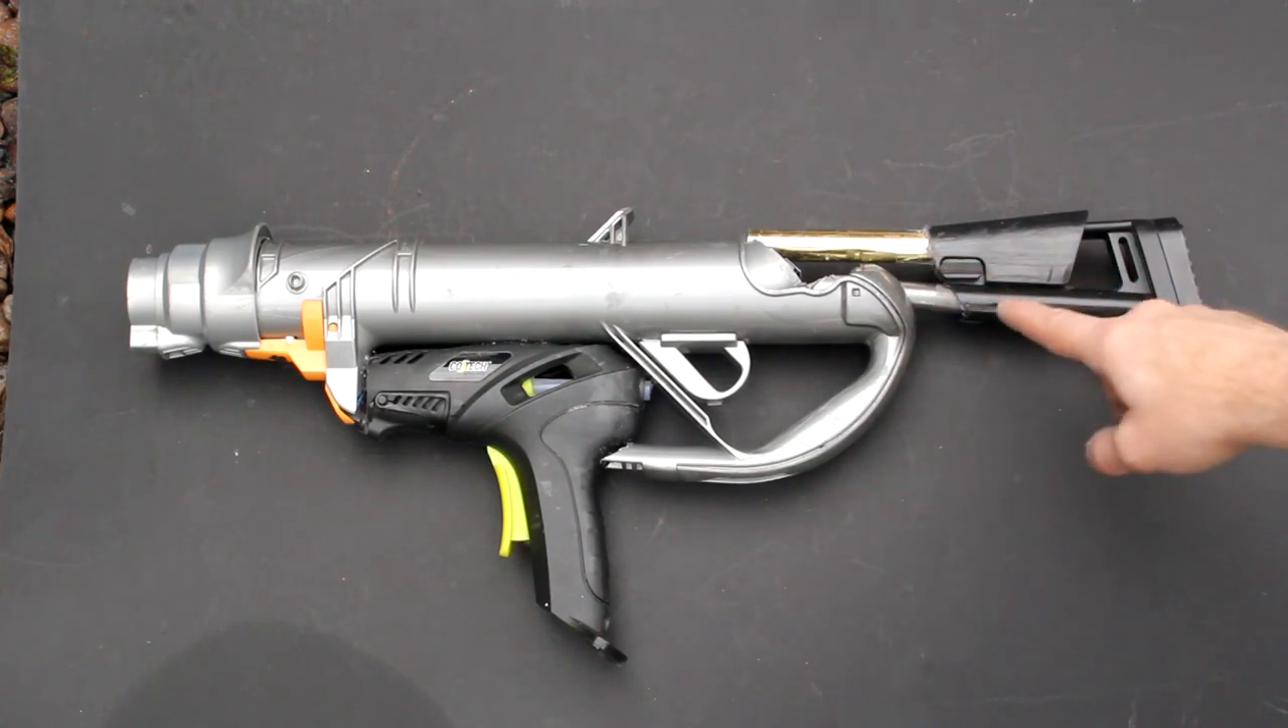I've attached the stock to the back of the gun using a couple of metal pipes.